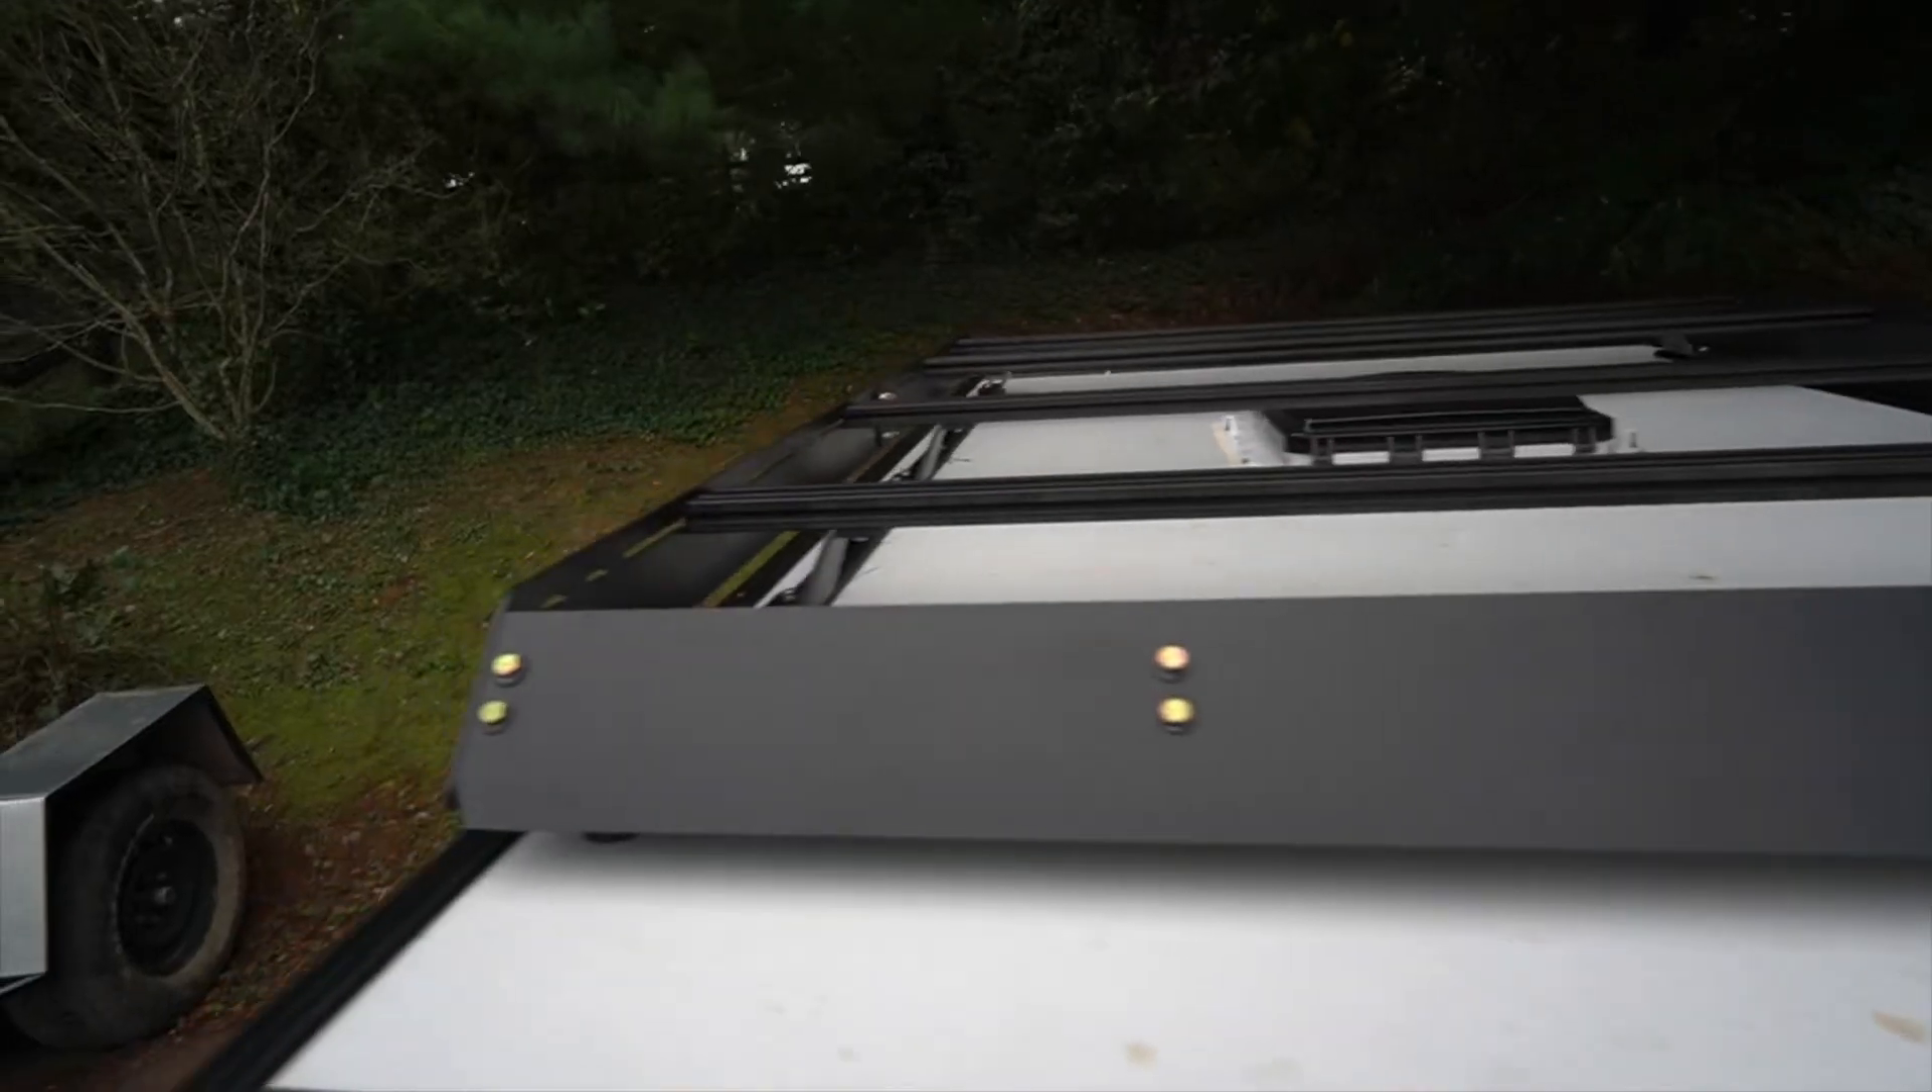All right, guys, so this is a rack all mounted up.